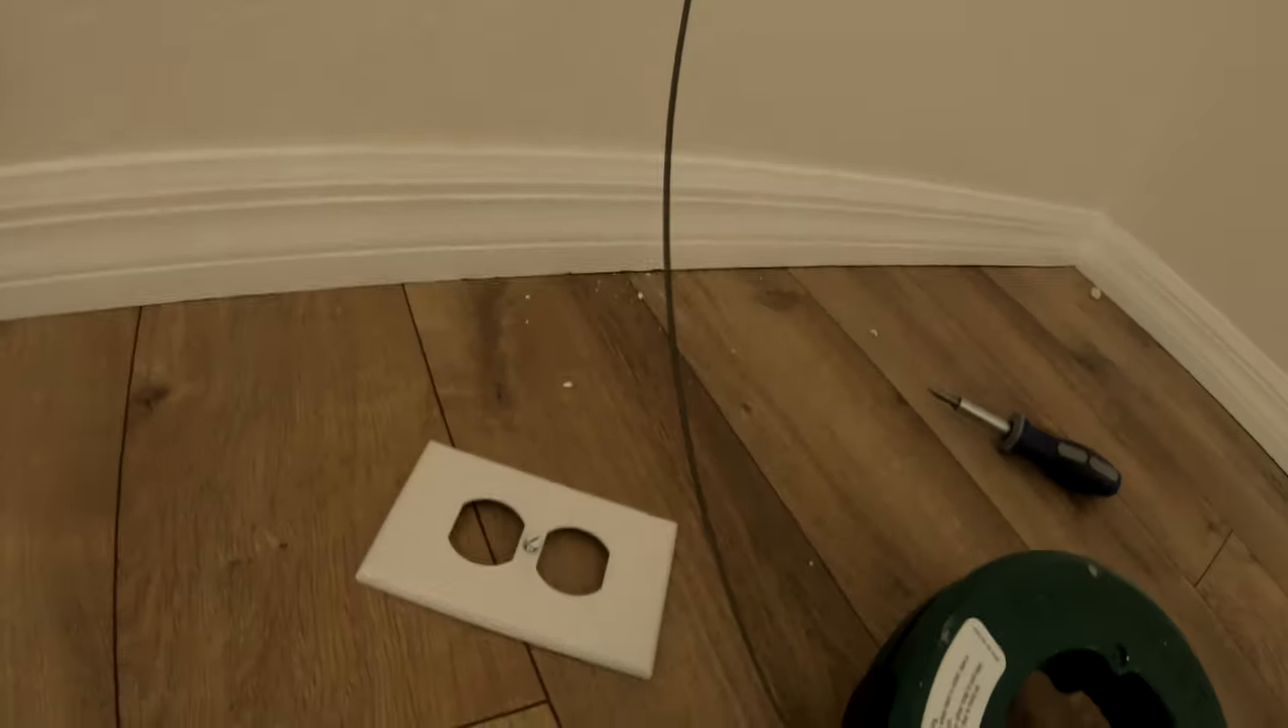I already took off the cover and you see this line is a fish line that goes to outside so I can catch the wire outside and bring it inside if that makes any sense.